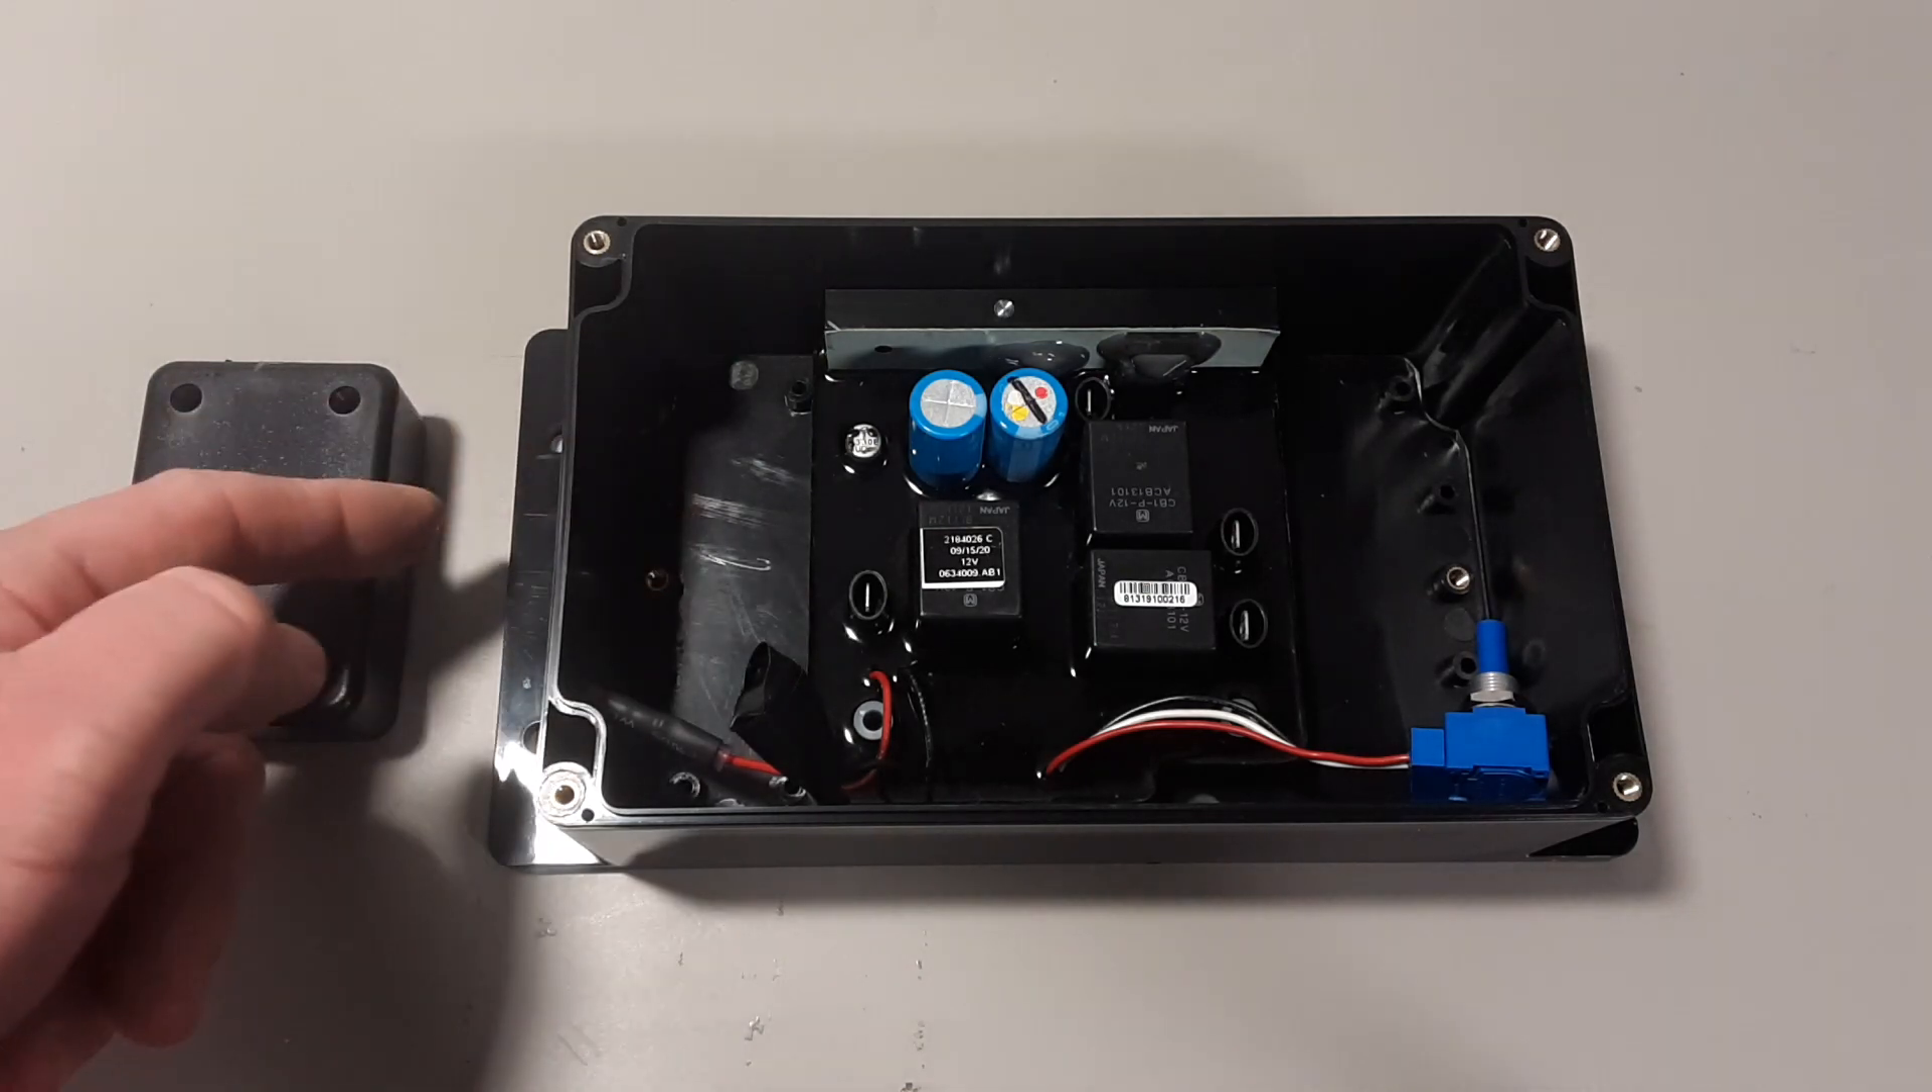And I've put the board inside, and I'm setting it in there based on the connections I have already in my kayak.